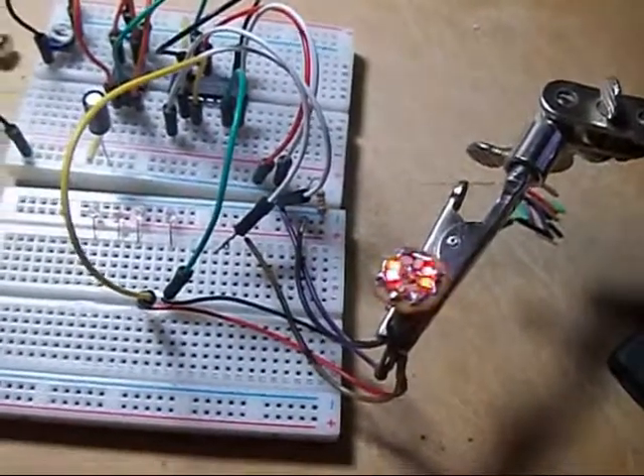Here's one of my little boards that I made up to solder the LEDs on and got one of them finished there.